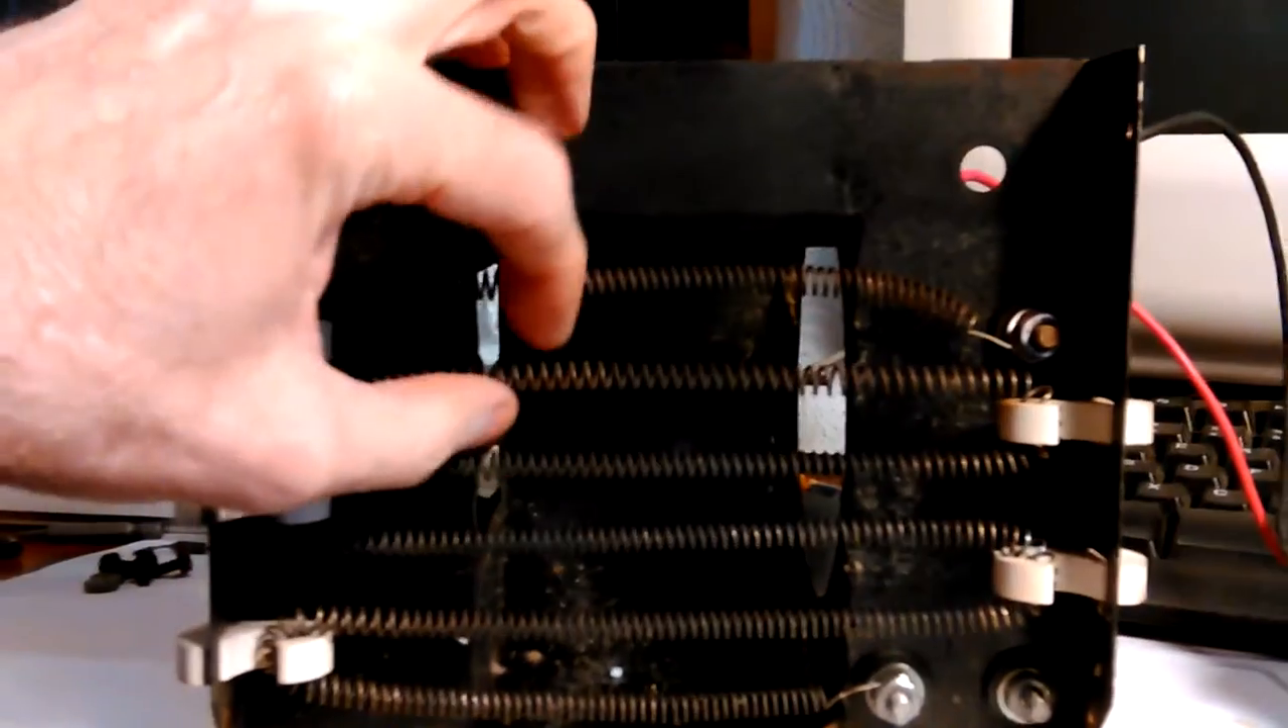This is the old one that I haven't taken the heating elements off of or anything.